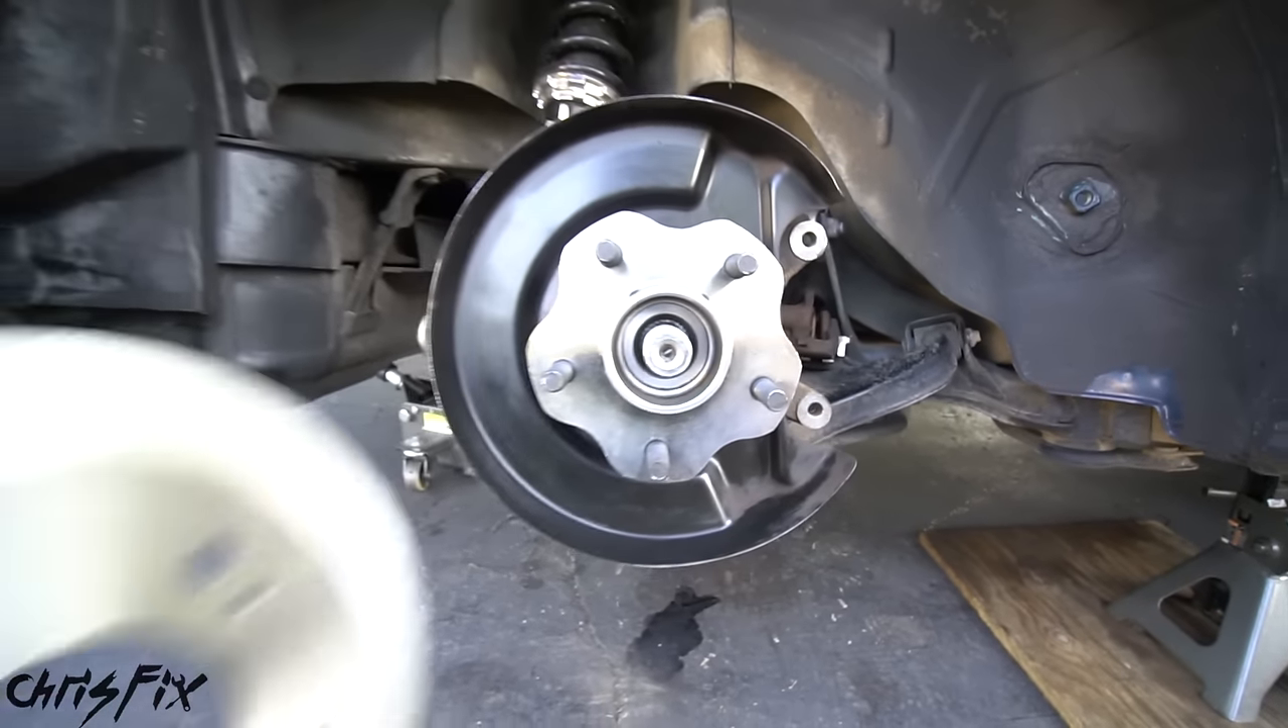With the four hub bolts torqued down this hub assembly Is in but we're not going to tighten down that axle nut just yet.